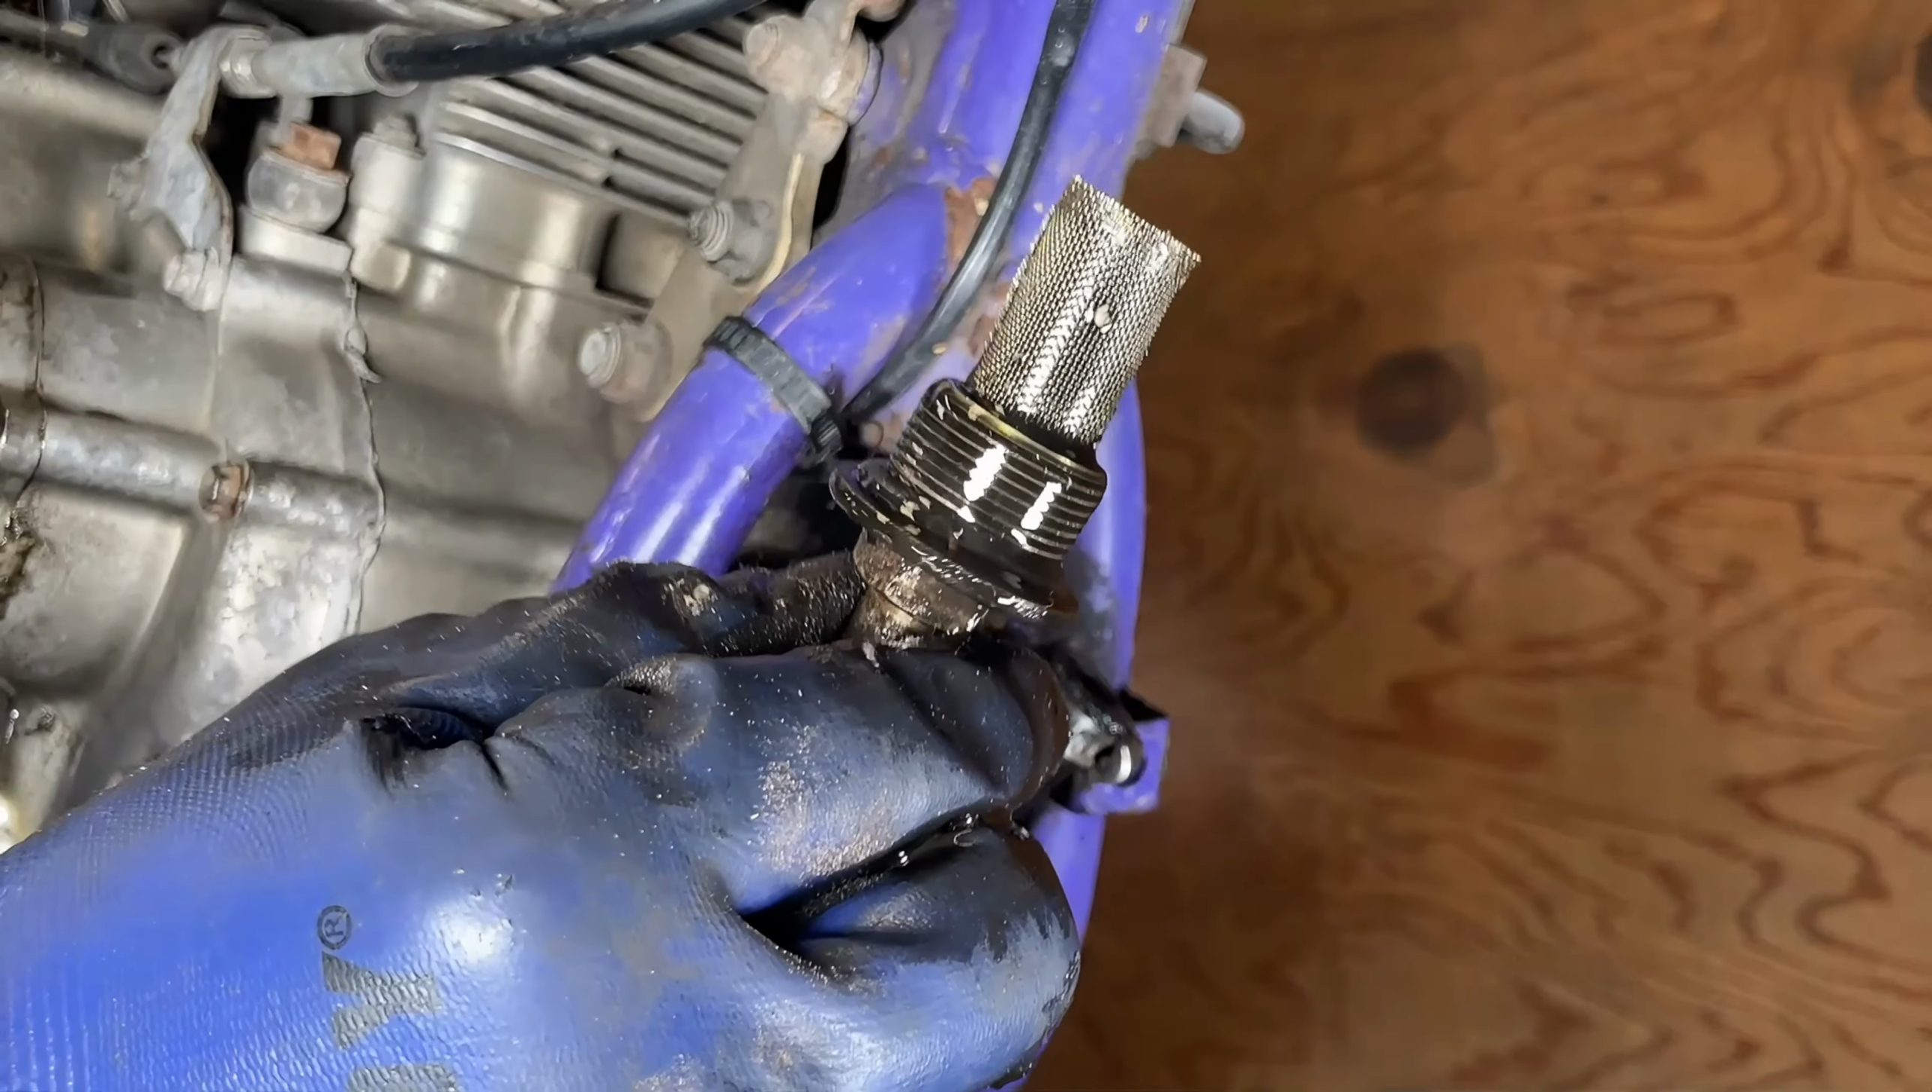Okay, so we have the frame oil screen taken out here.